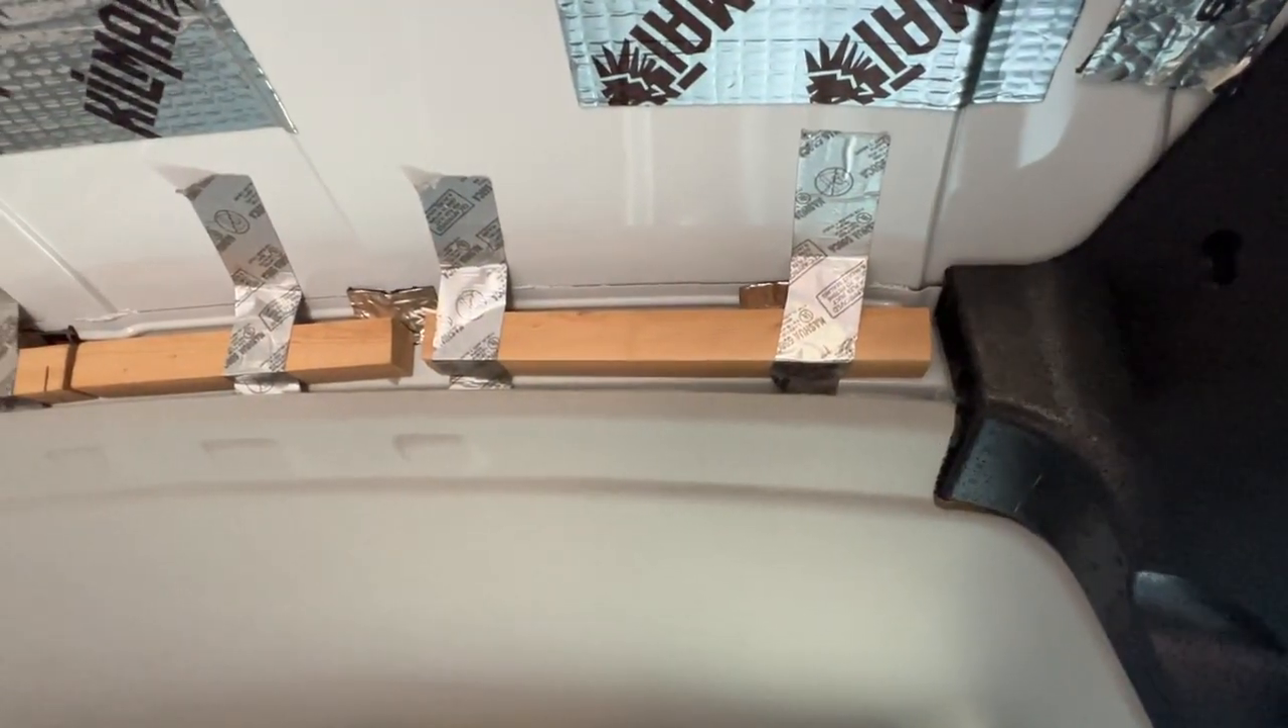I have not yet taken the tape off.